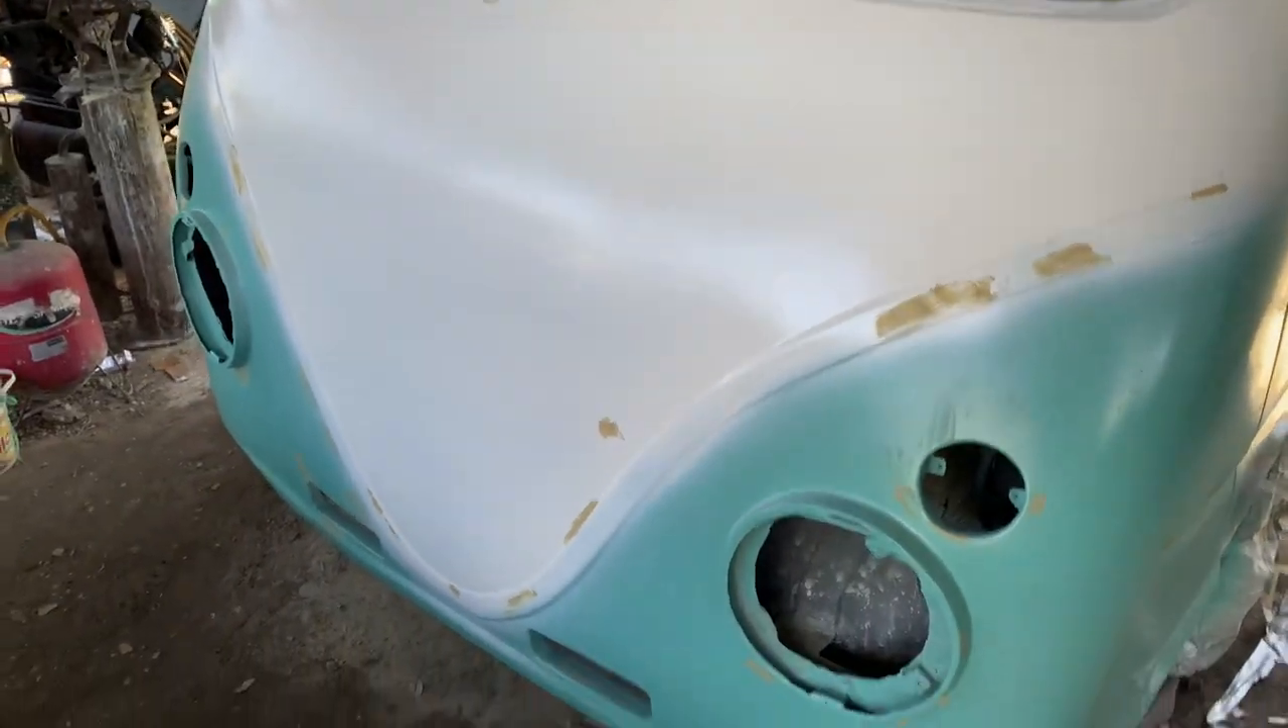Bumper juga belum dipasang Lampu belum dipasang.